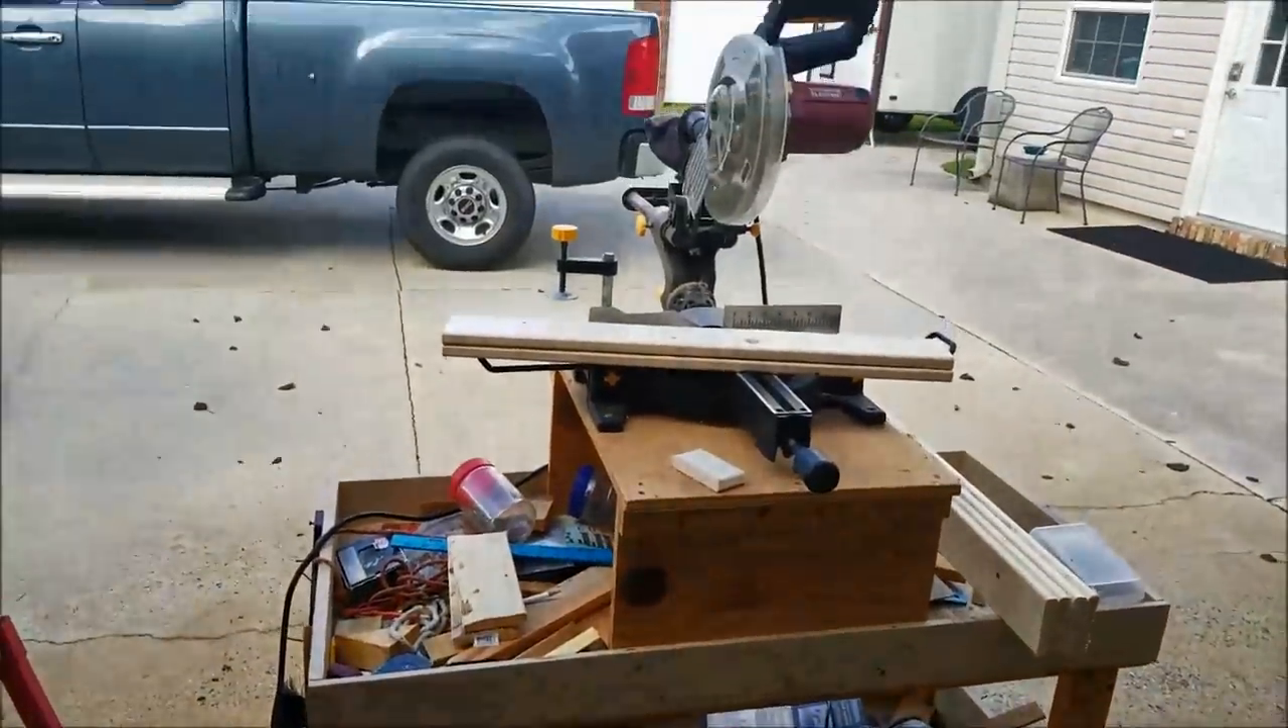Saw is mounted up, it rolls in and out, and it sits in the garage over there.